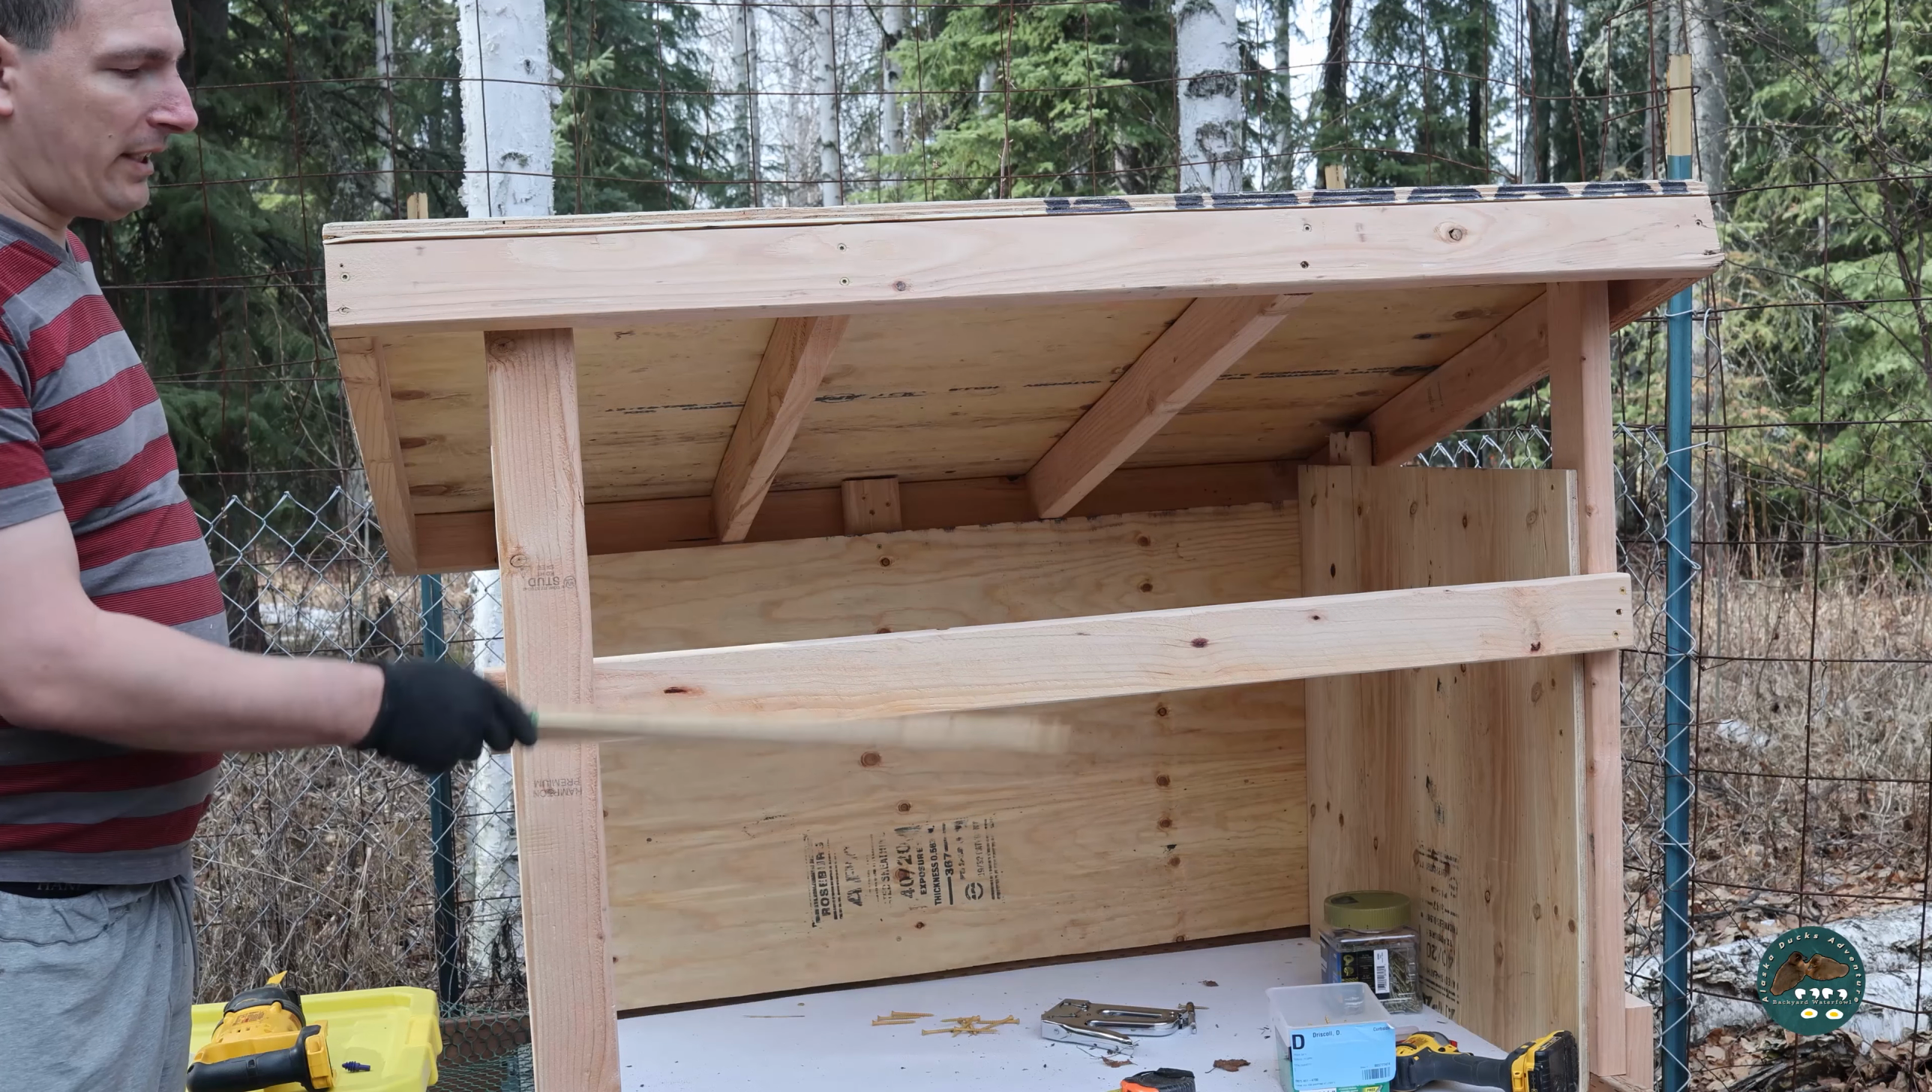I got the sidewall in and I did put the support across.